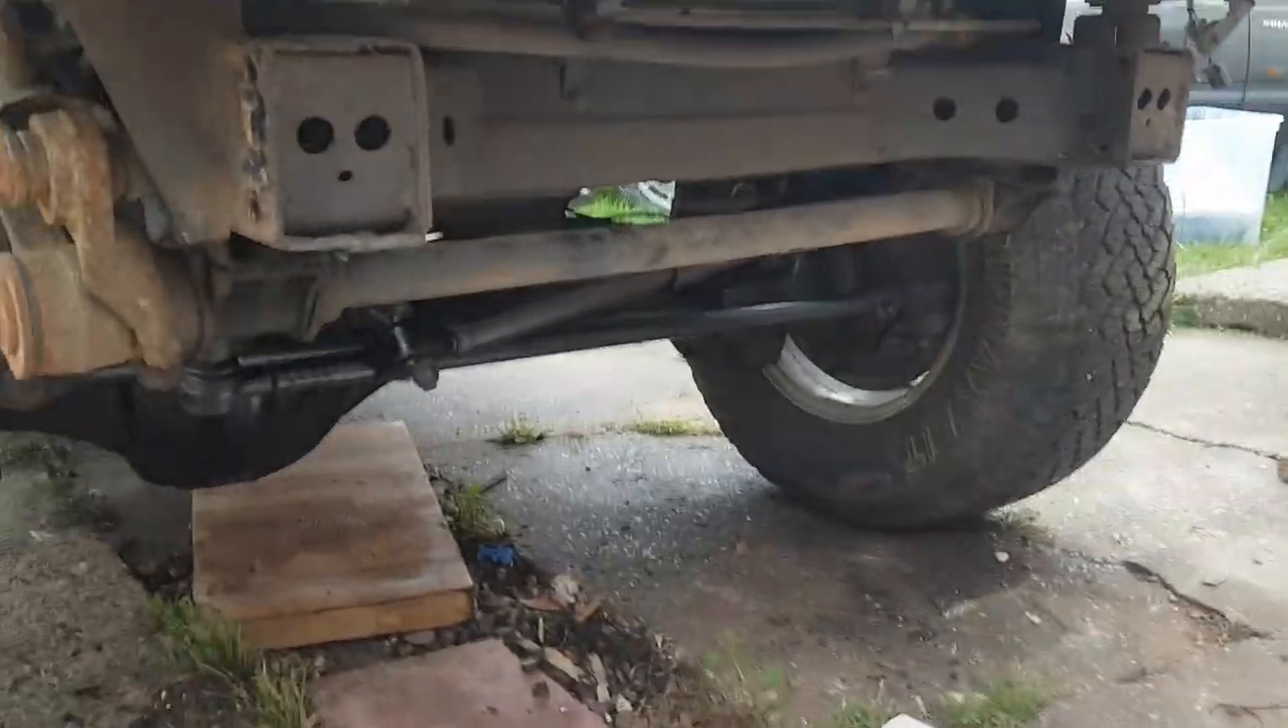Swap complete. All I've got to do now. Is put the bumper on.